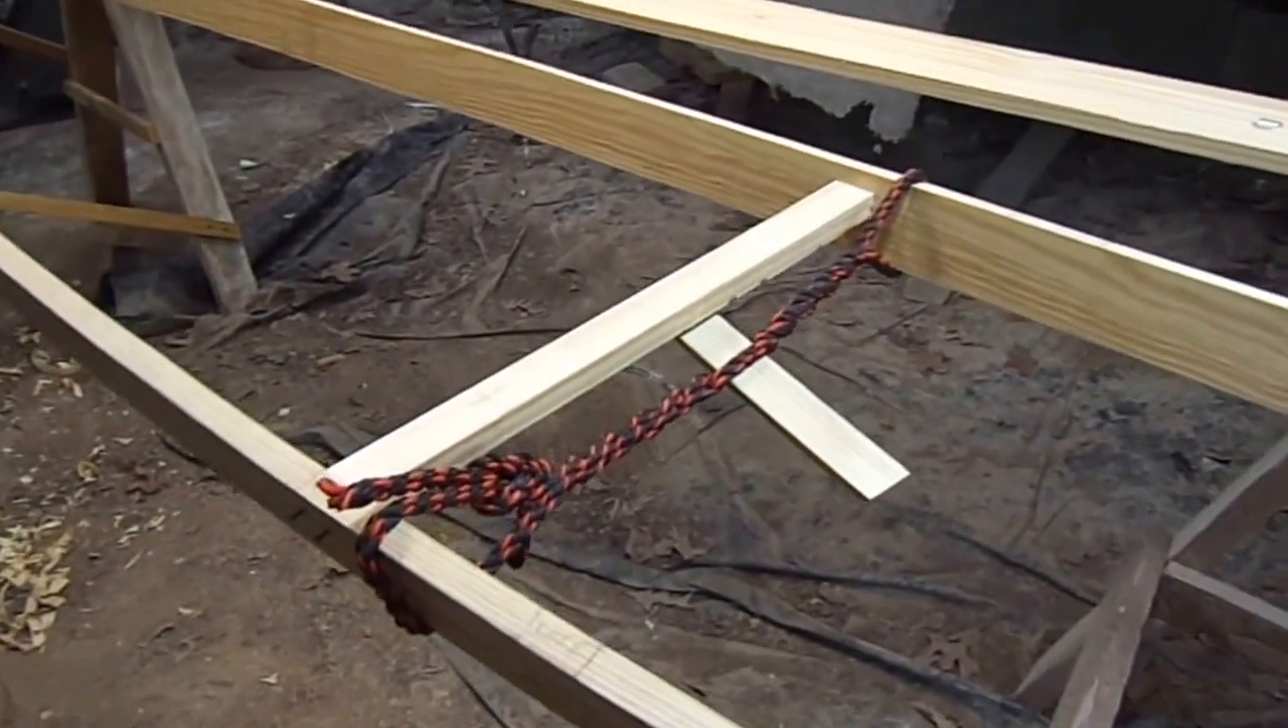I've got my center spreader in, right there. I made it about 22 inches wide.